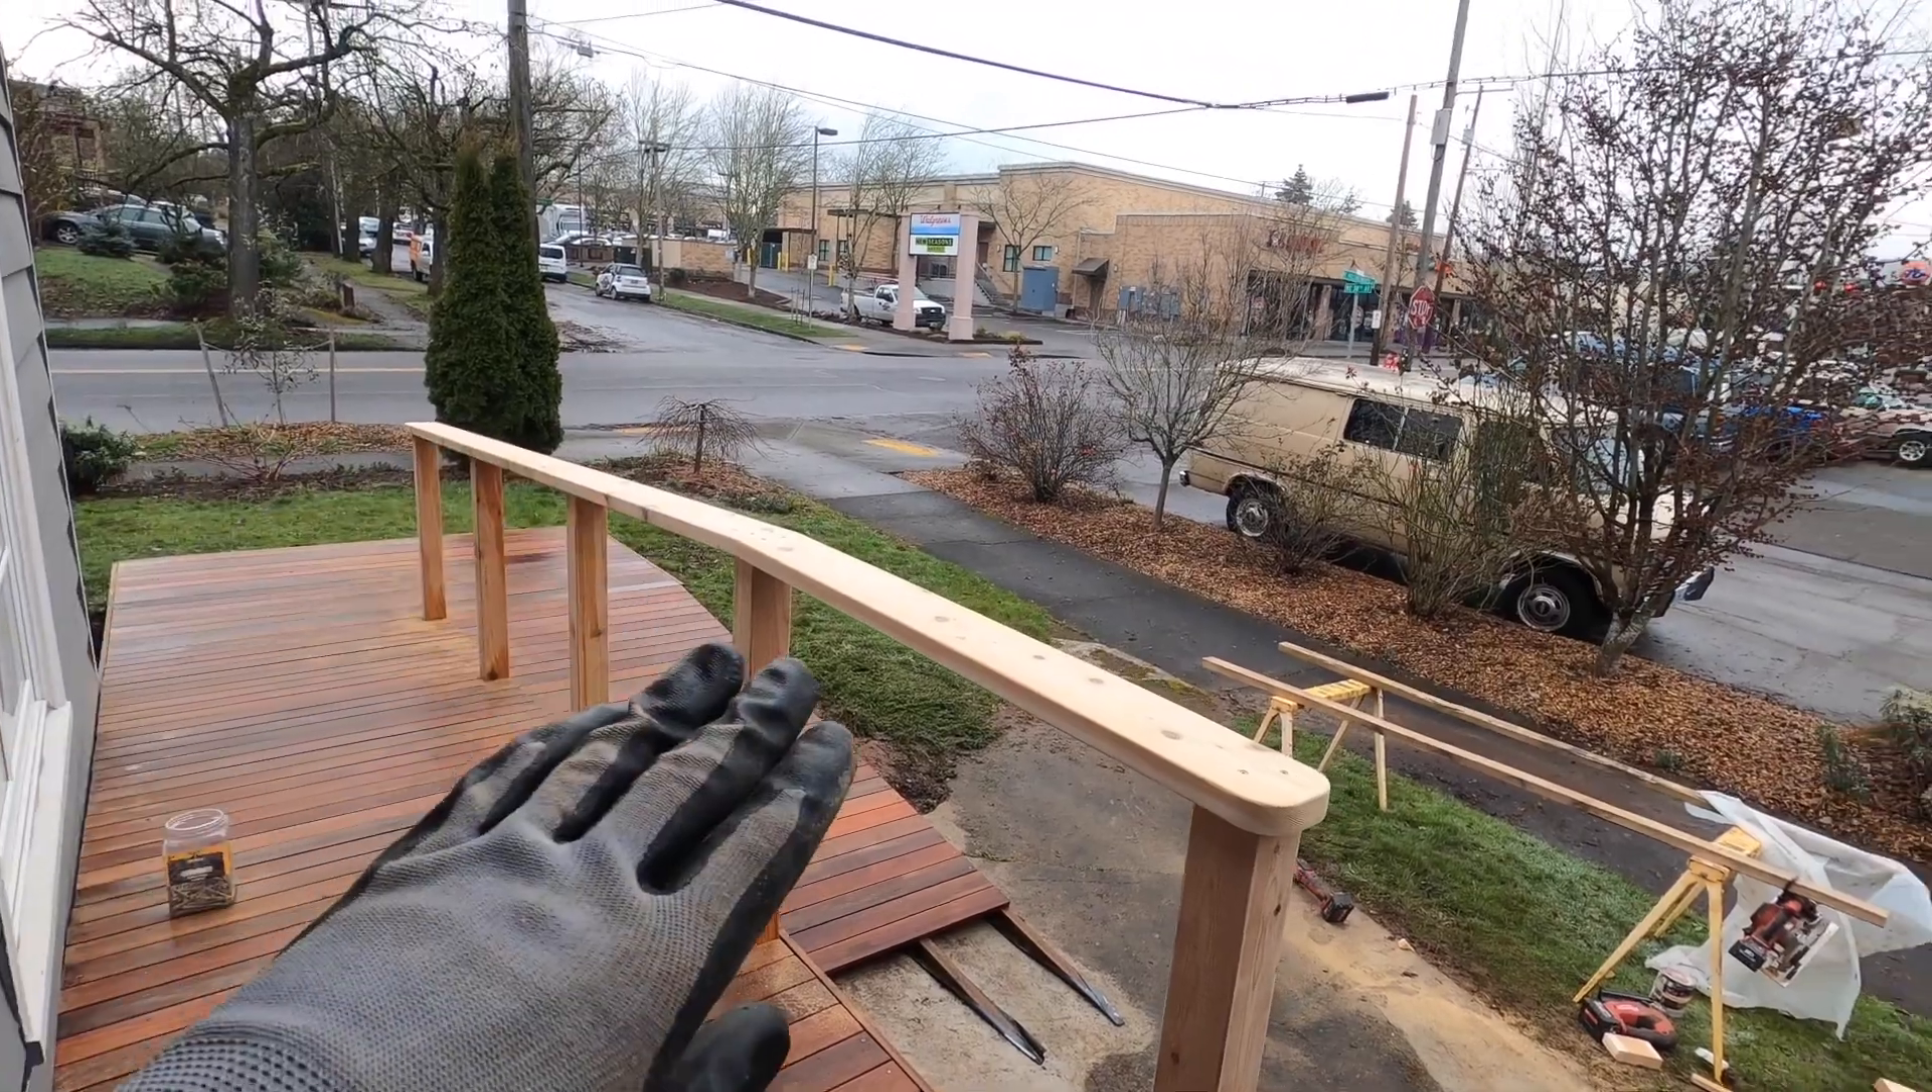So I just got the top cap set on here.